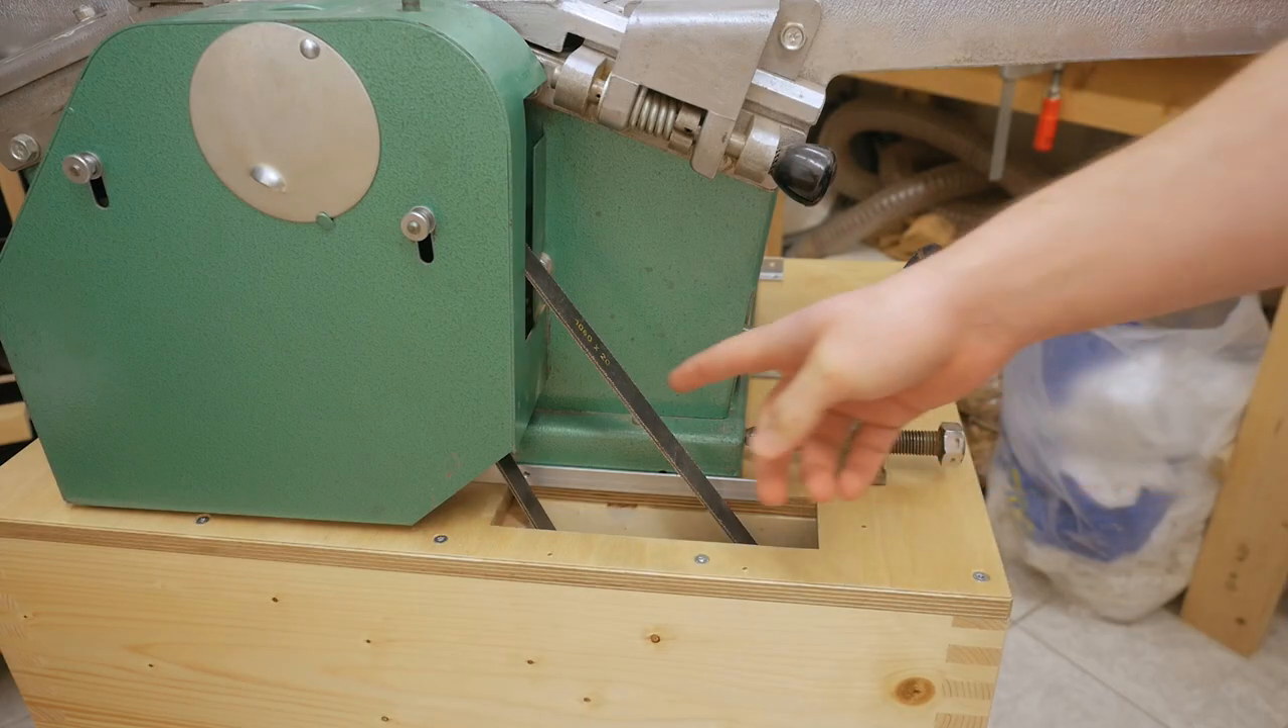Last thing missing is an exterior belt guard and therefore I made this here.